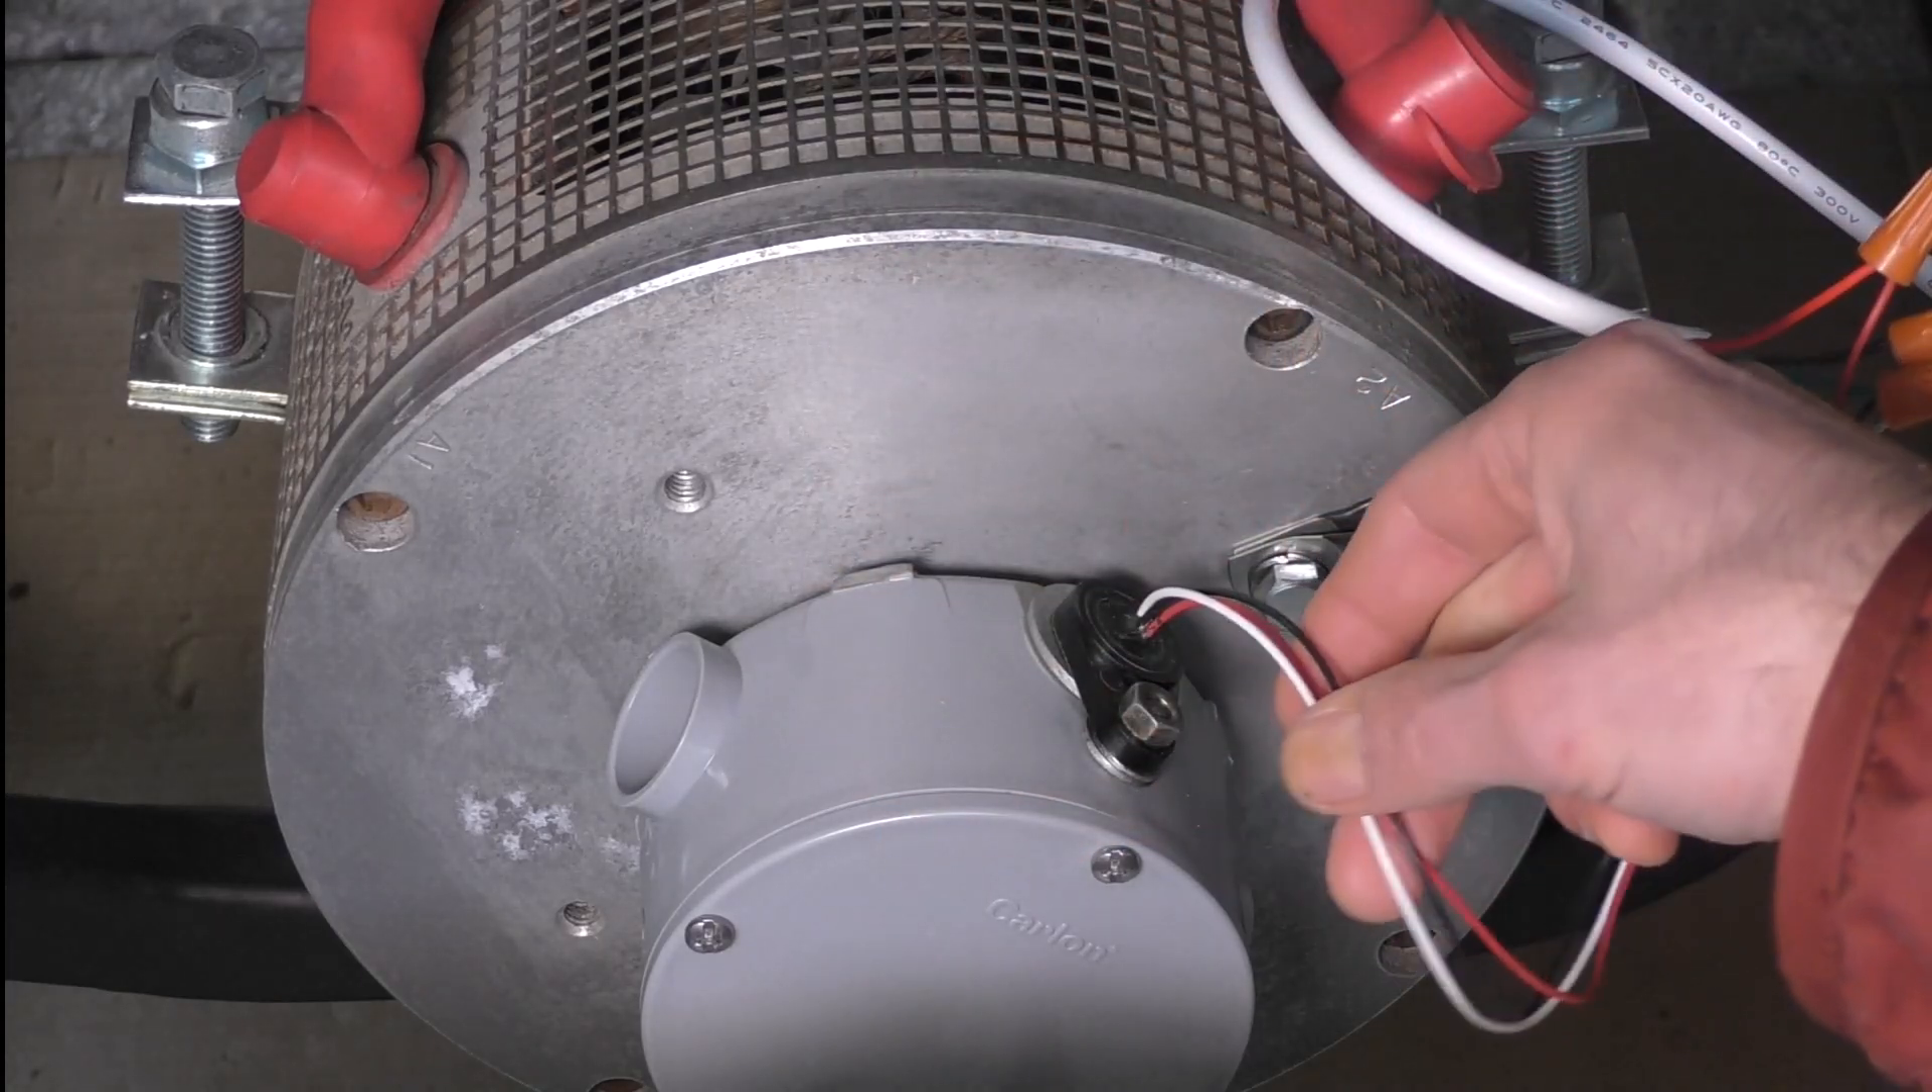I've got obviously the cover plate on.